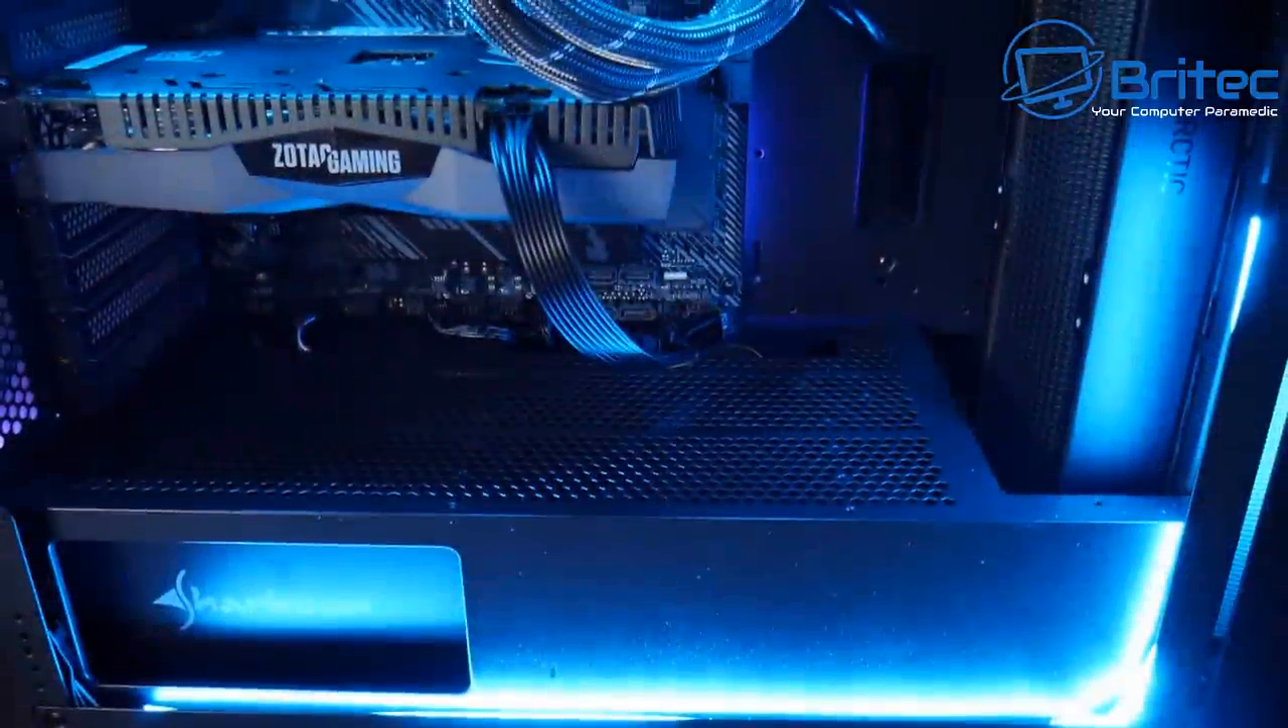There we have the graphics card in here now.